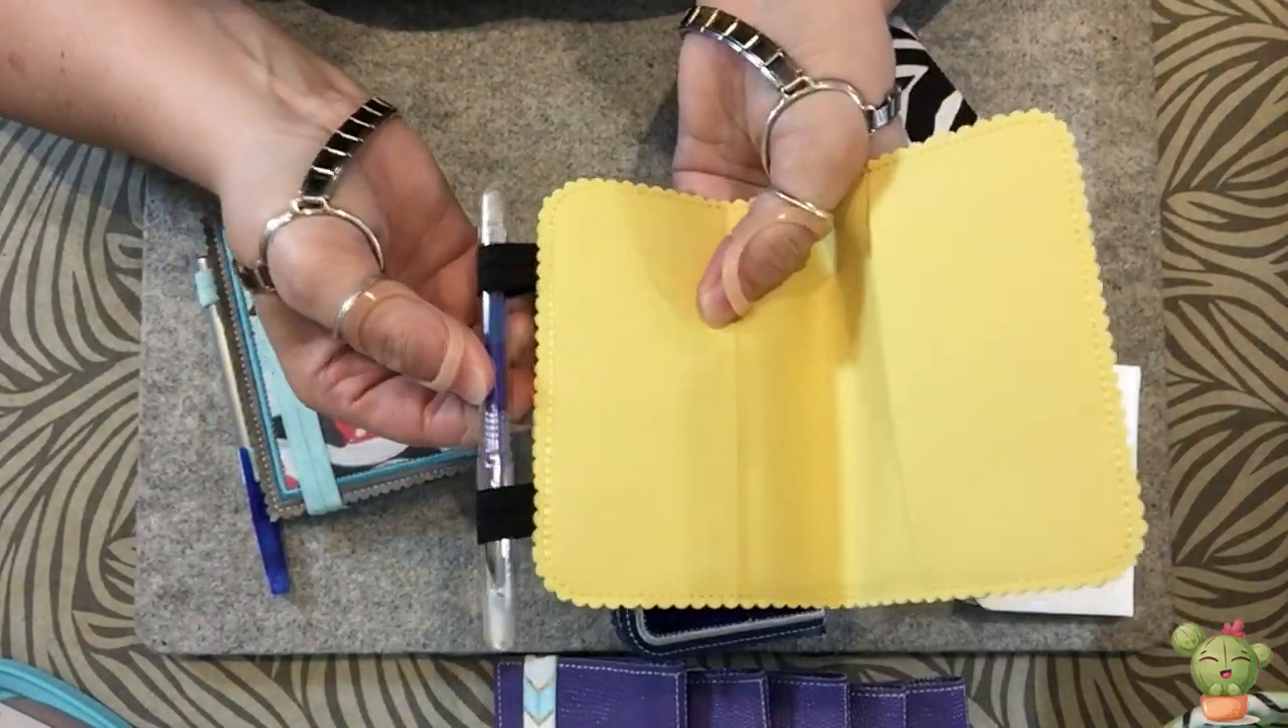And these pen loops here are kind of sticking out from the side.